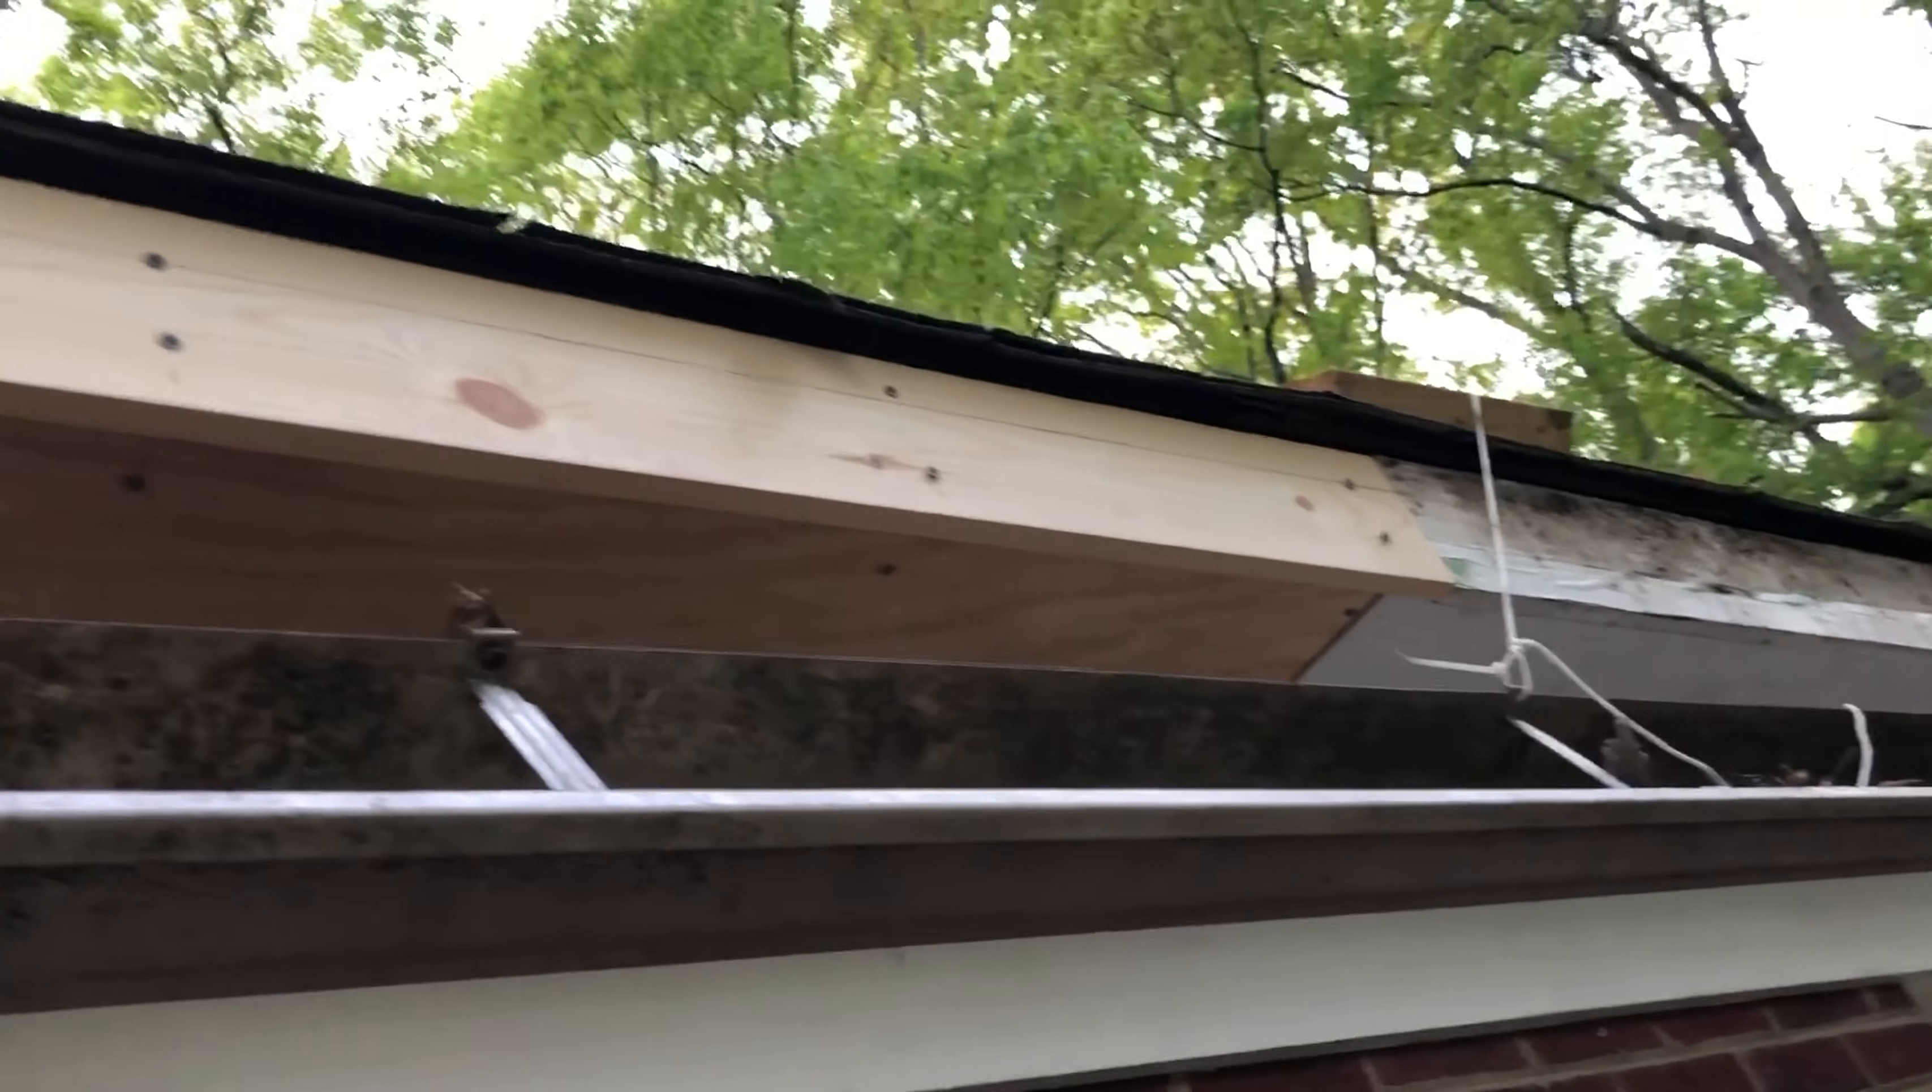All done there you have it soffit and fascia board replaced for about a 15 foot section of rotted eaves meets perfectly with the old.